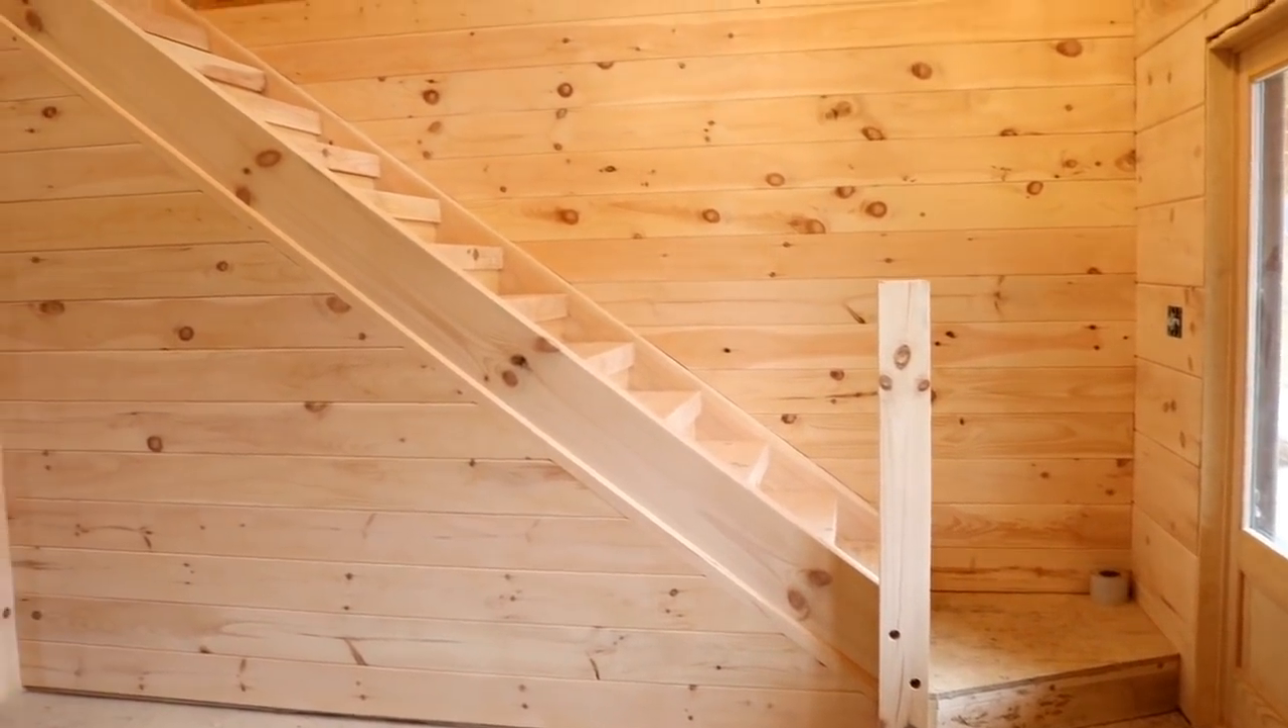As you can see we don't have any handrail on the staircase yet.